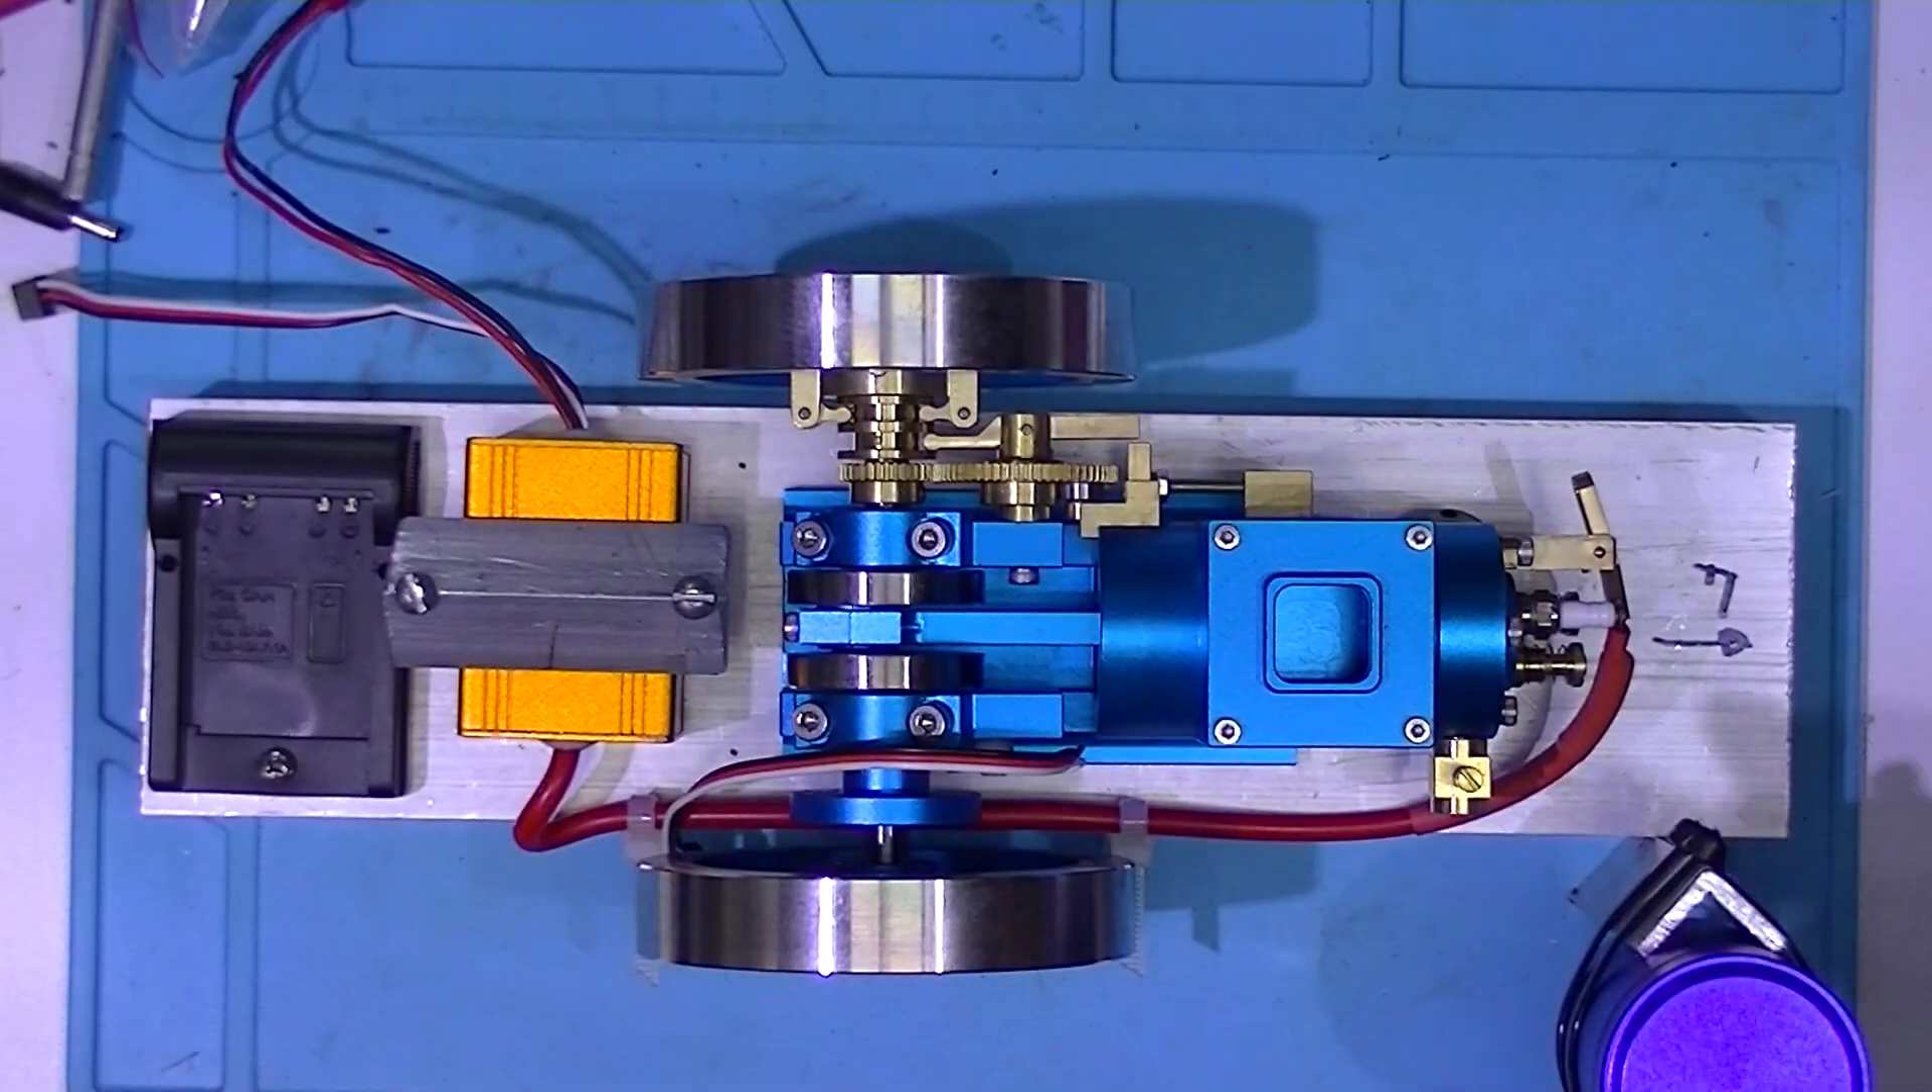This is the blue engine mounted on the aluminum base I mounted a battery pack the ignition module and the fuel tank.